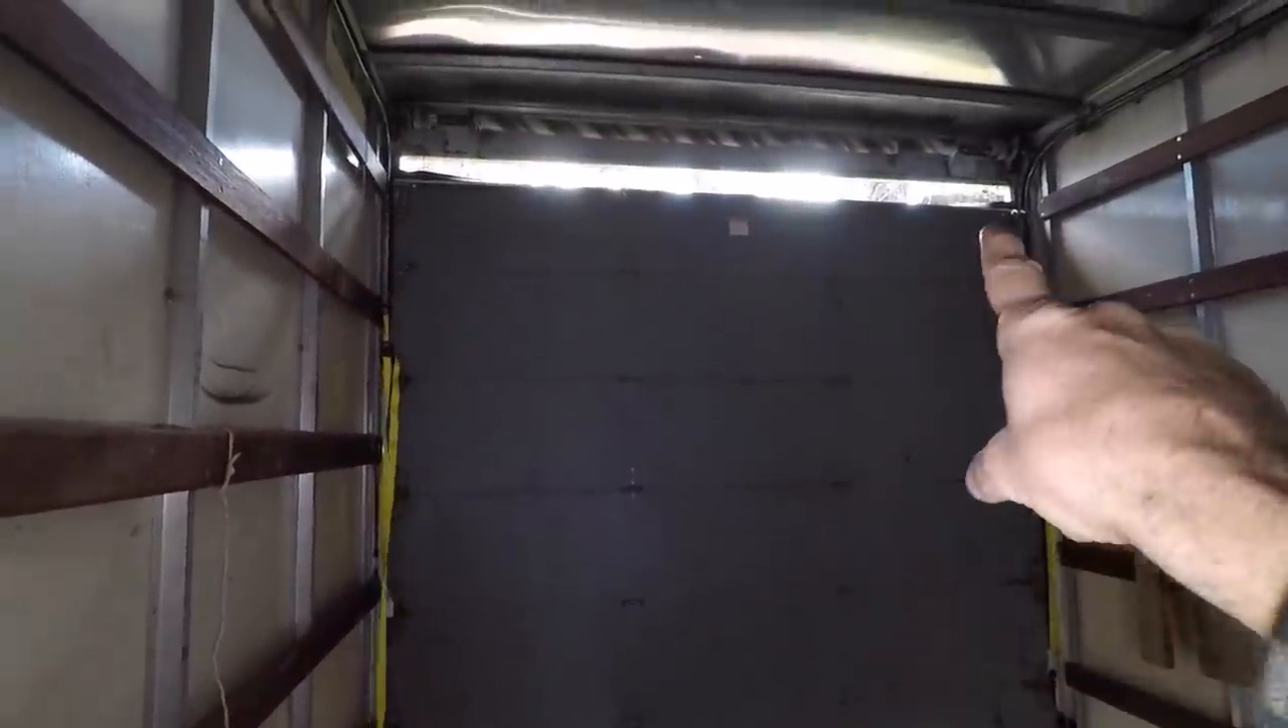On the outside you could see that the bottom two sections were all damaged and that this has gone down a little bit too far because you've got this gap at the top.